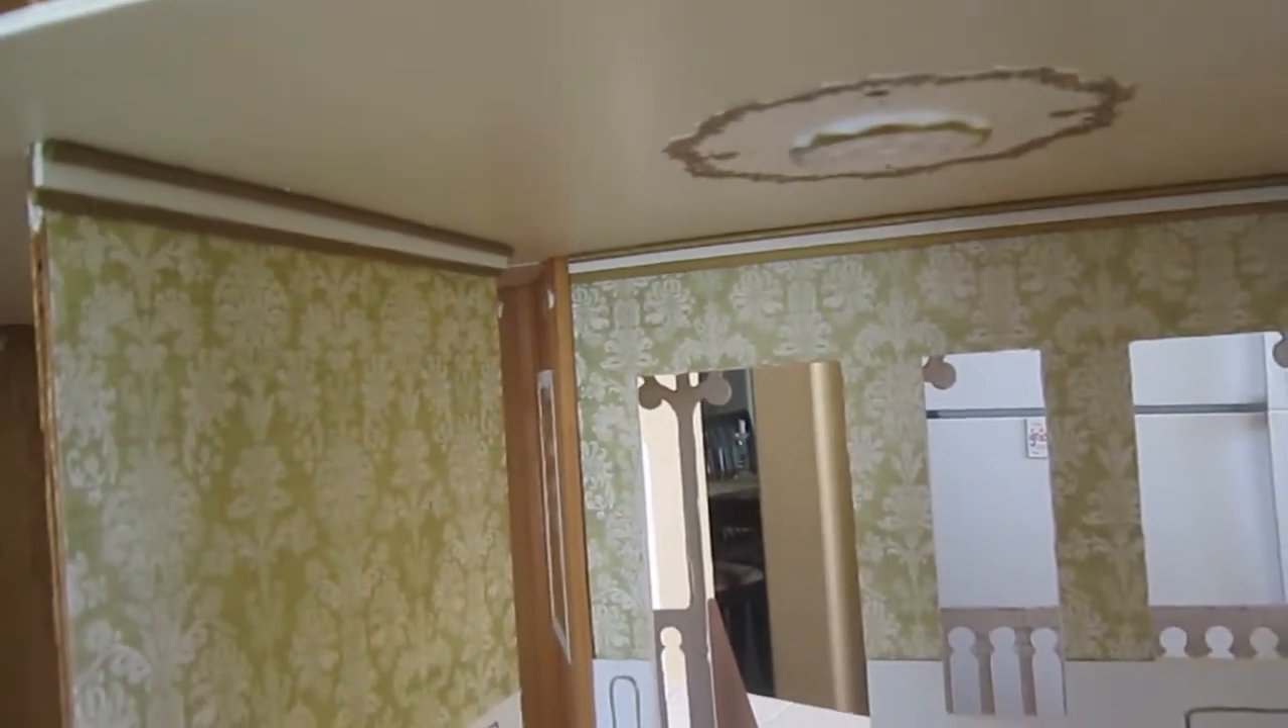We have been working on the living room and recently we just finished applying the wallpaper and a ceiling medallion as well as the crown molding.